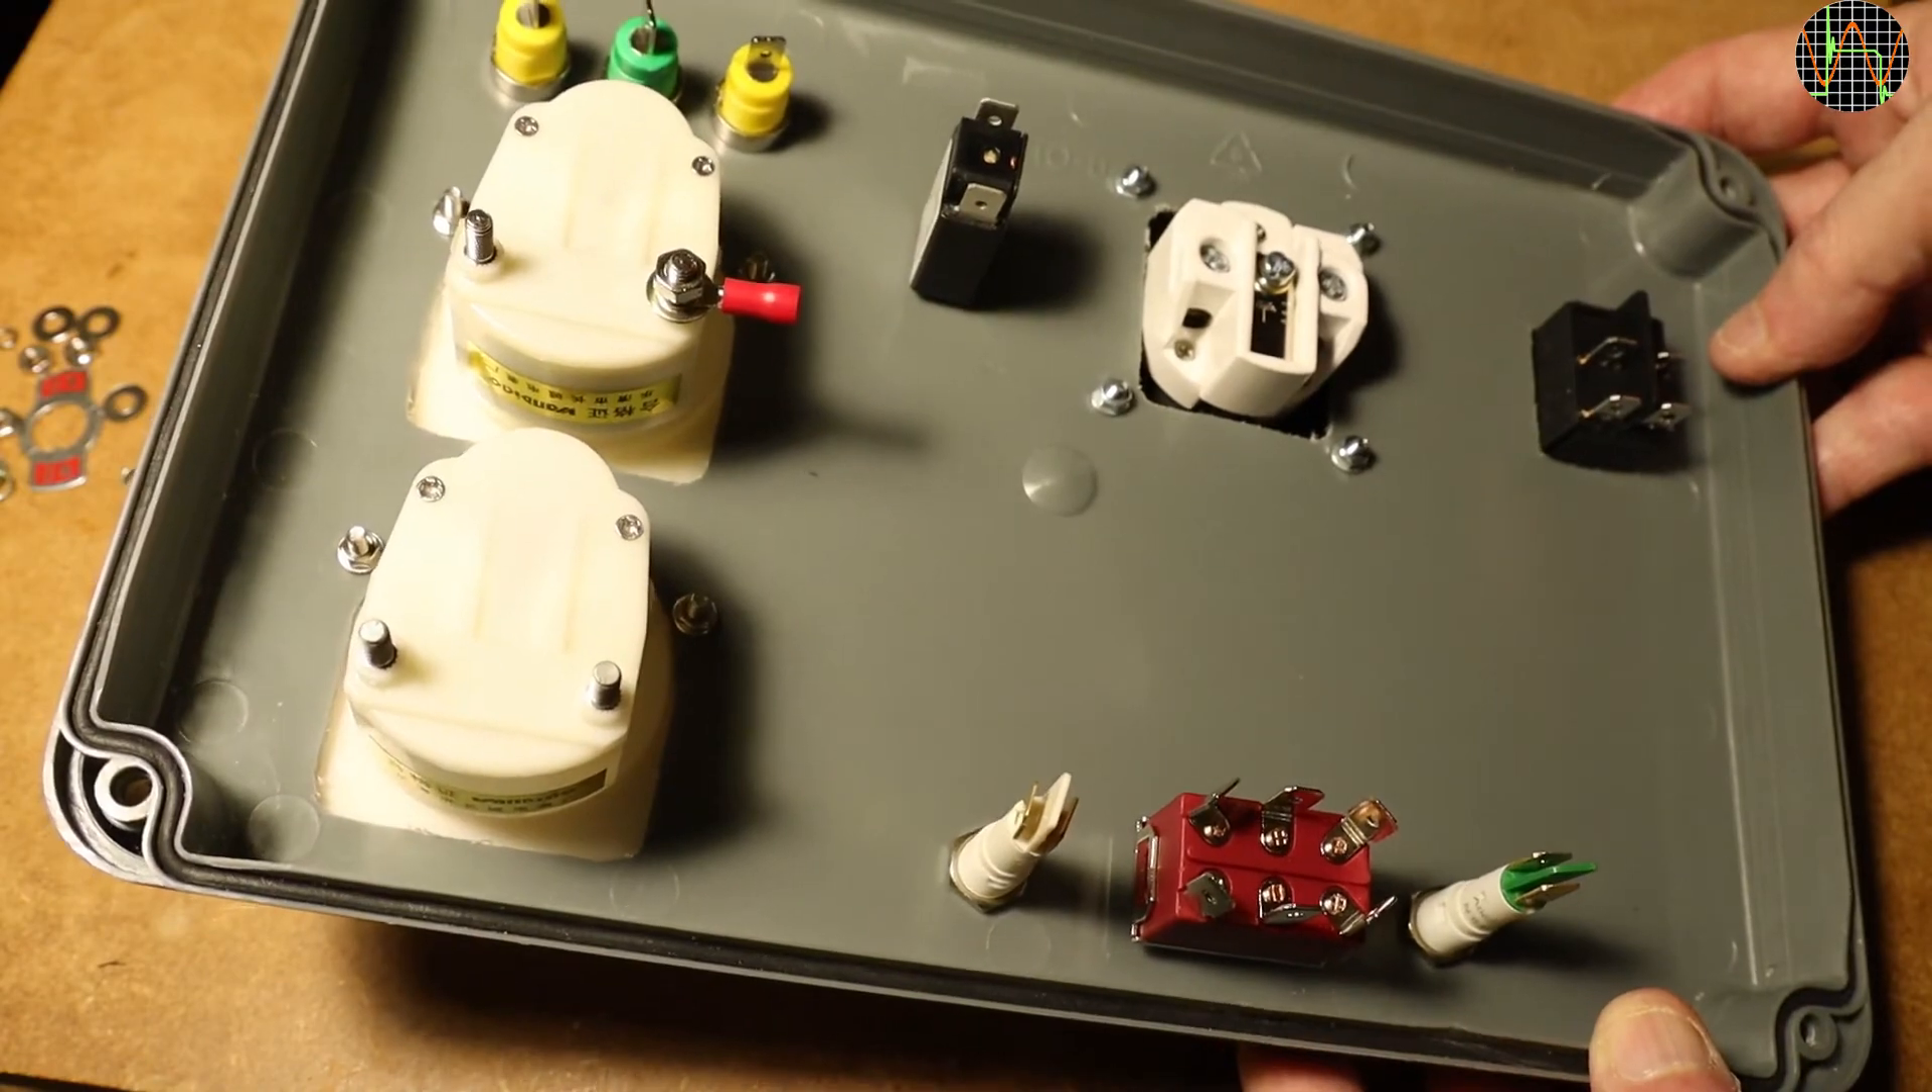The components are in and what is left is to wire them up.